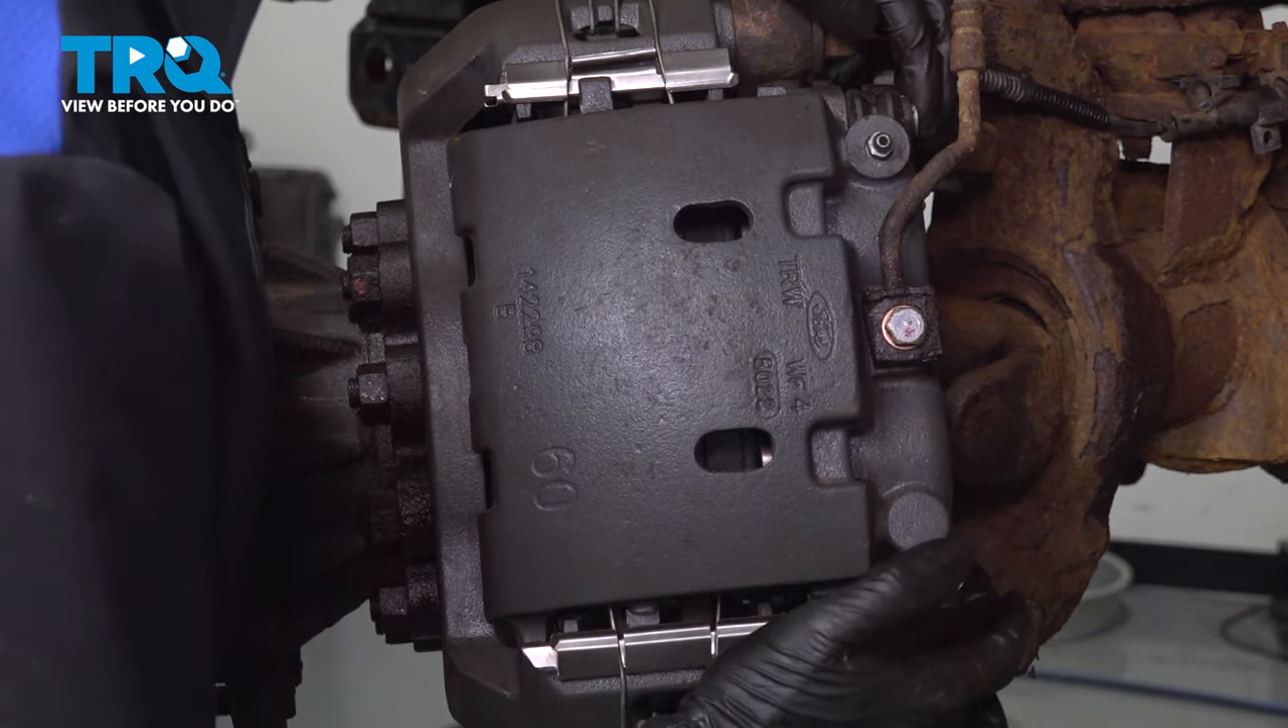Now the pads are secured. The caliper is in place.